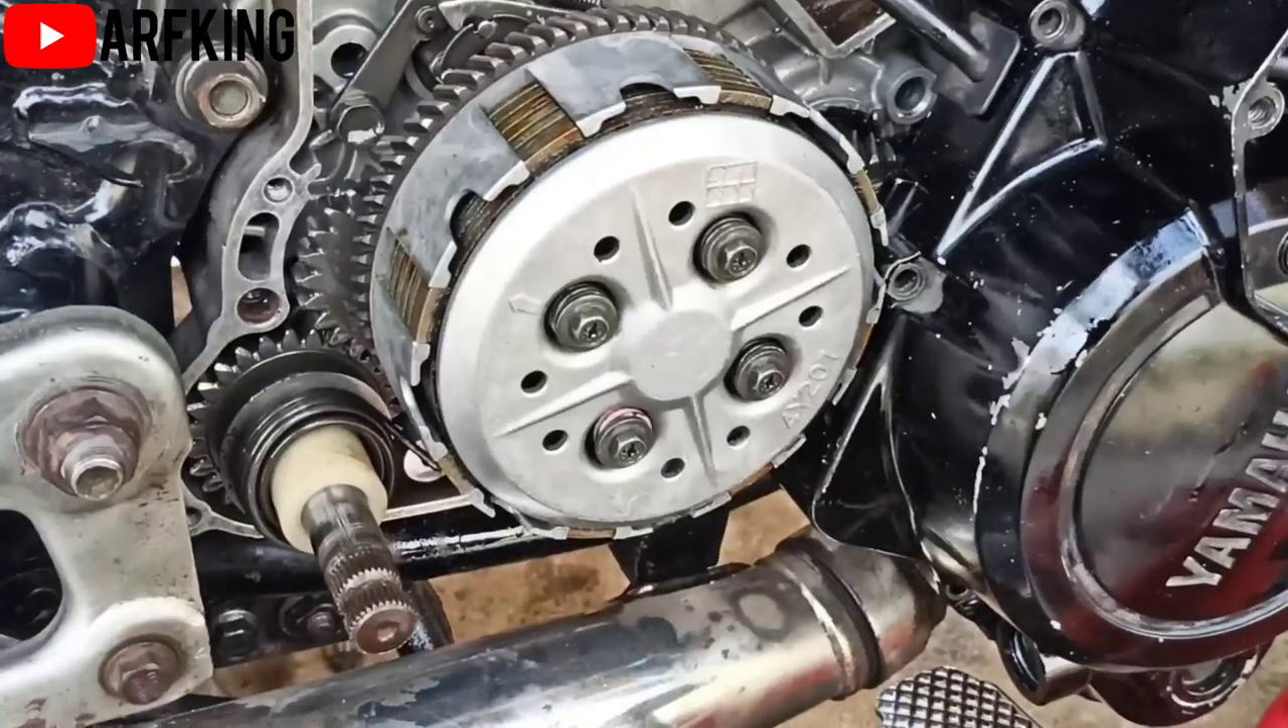Pemasangannya Udah kelar ya Pemasangan plat kopling.